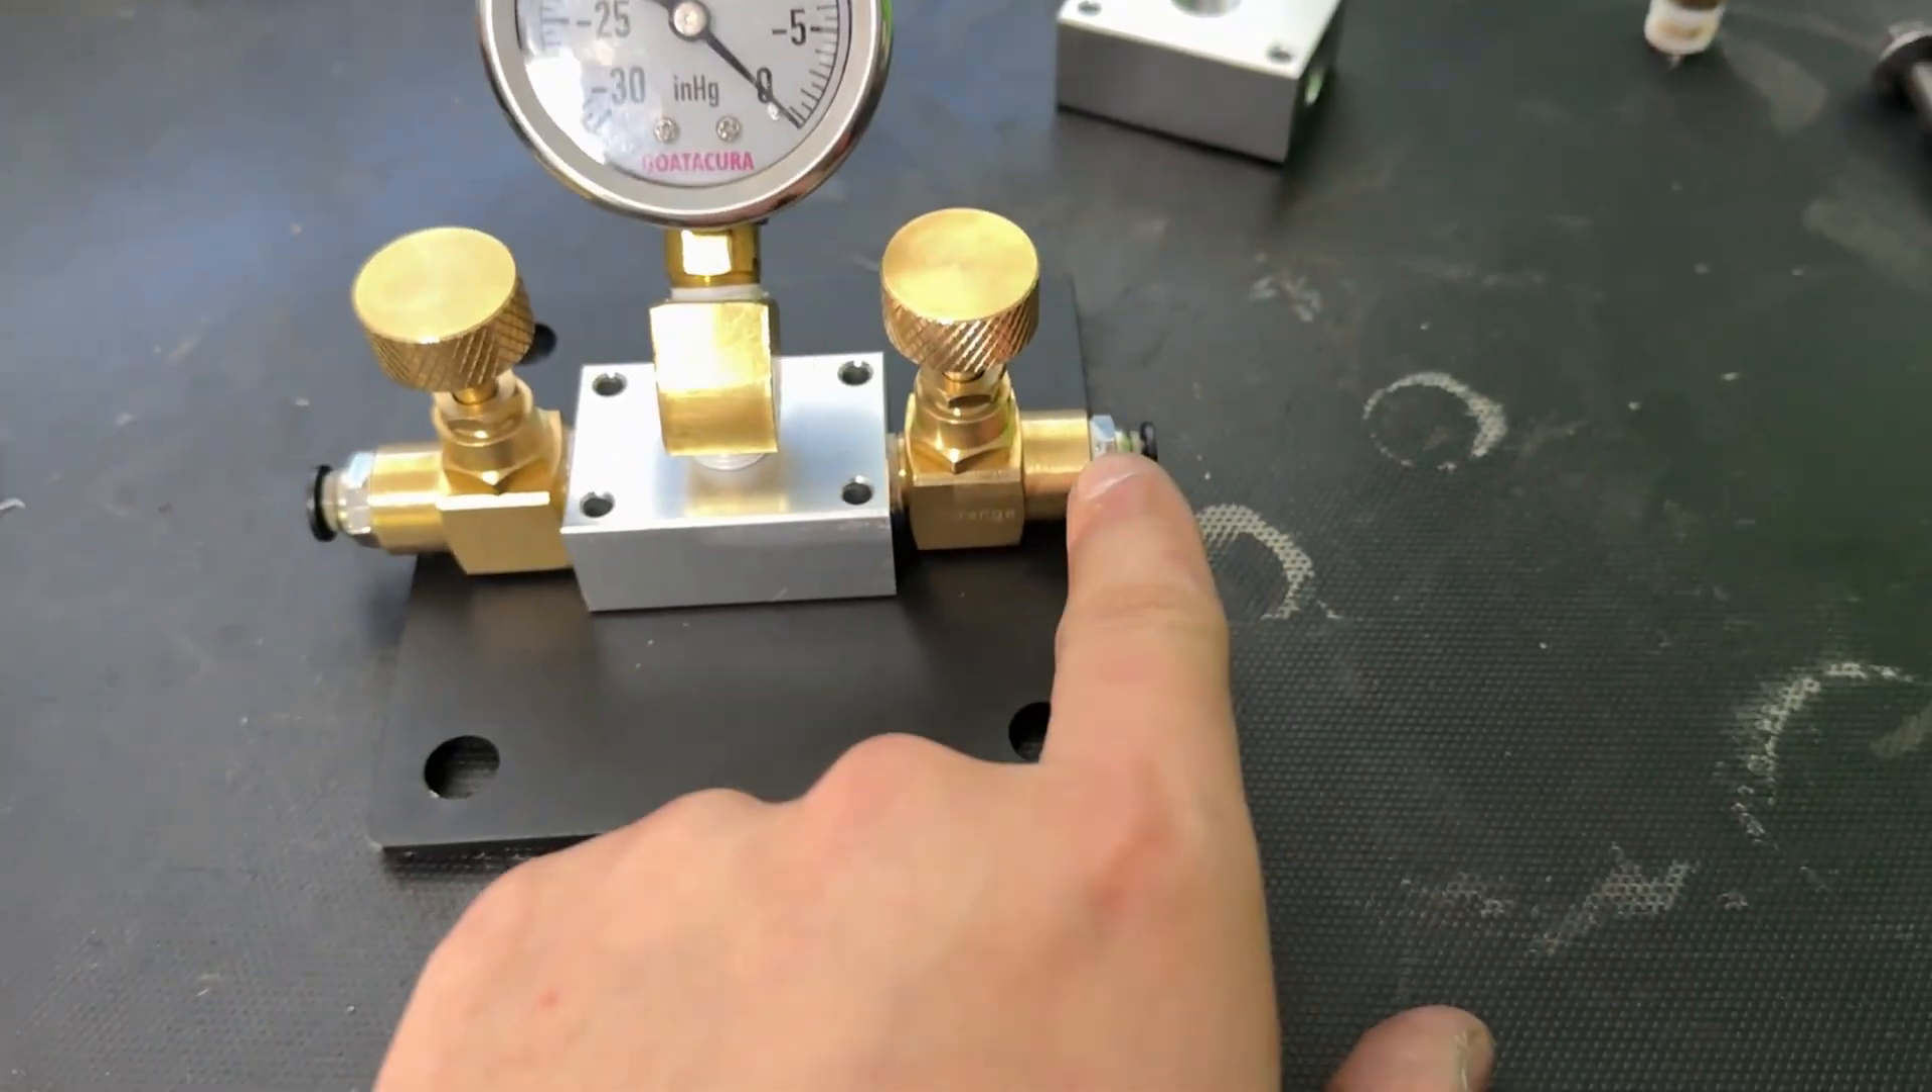I went ahead and put those fittings in off camera.